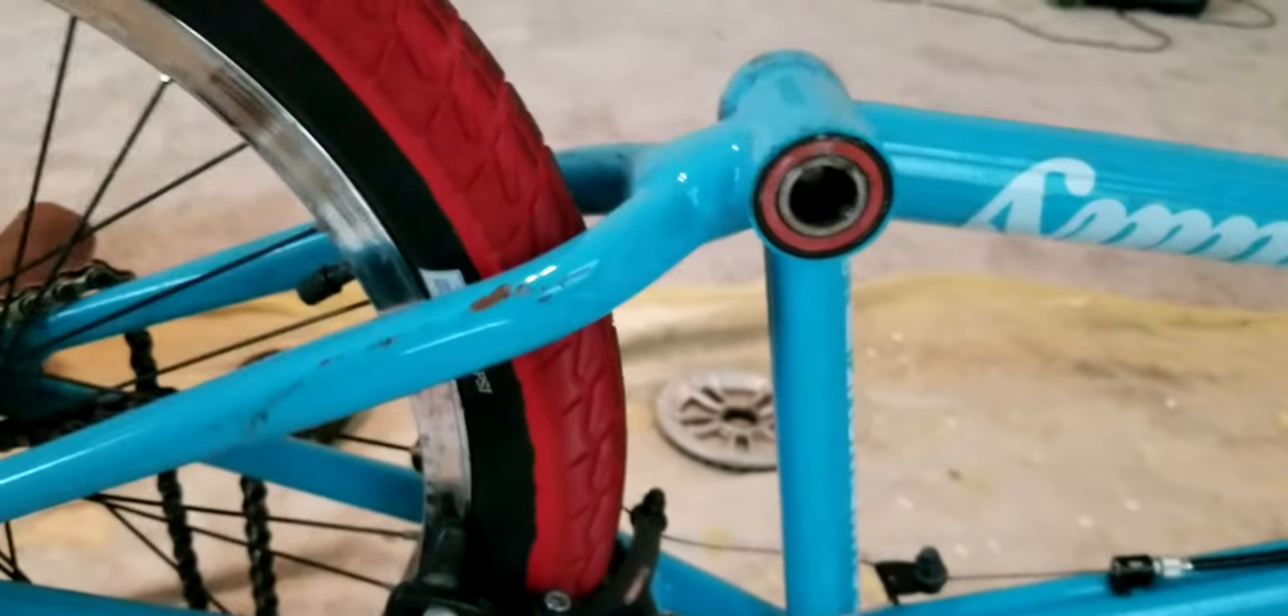So now you got the spindle out.